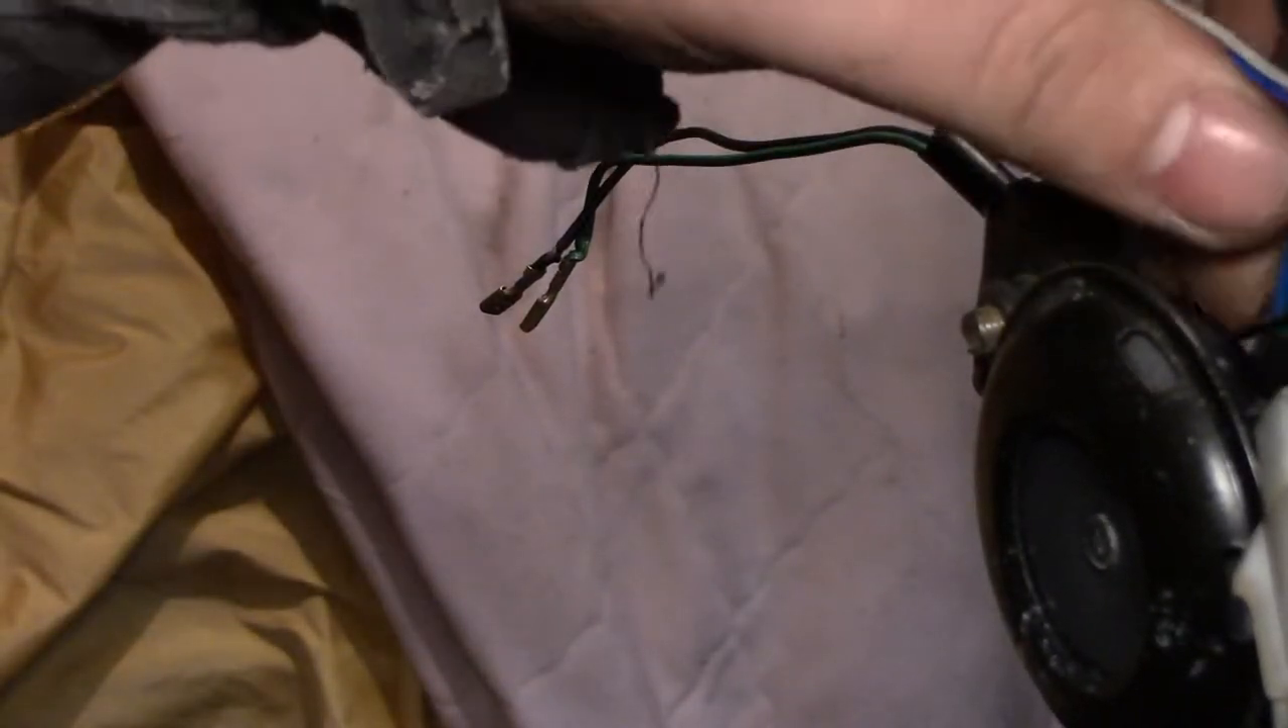Ça c'est le capteur de vitesse Je ne l'ai pas encore branché.